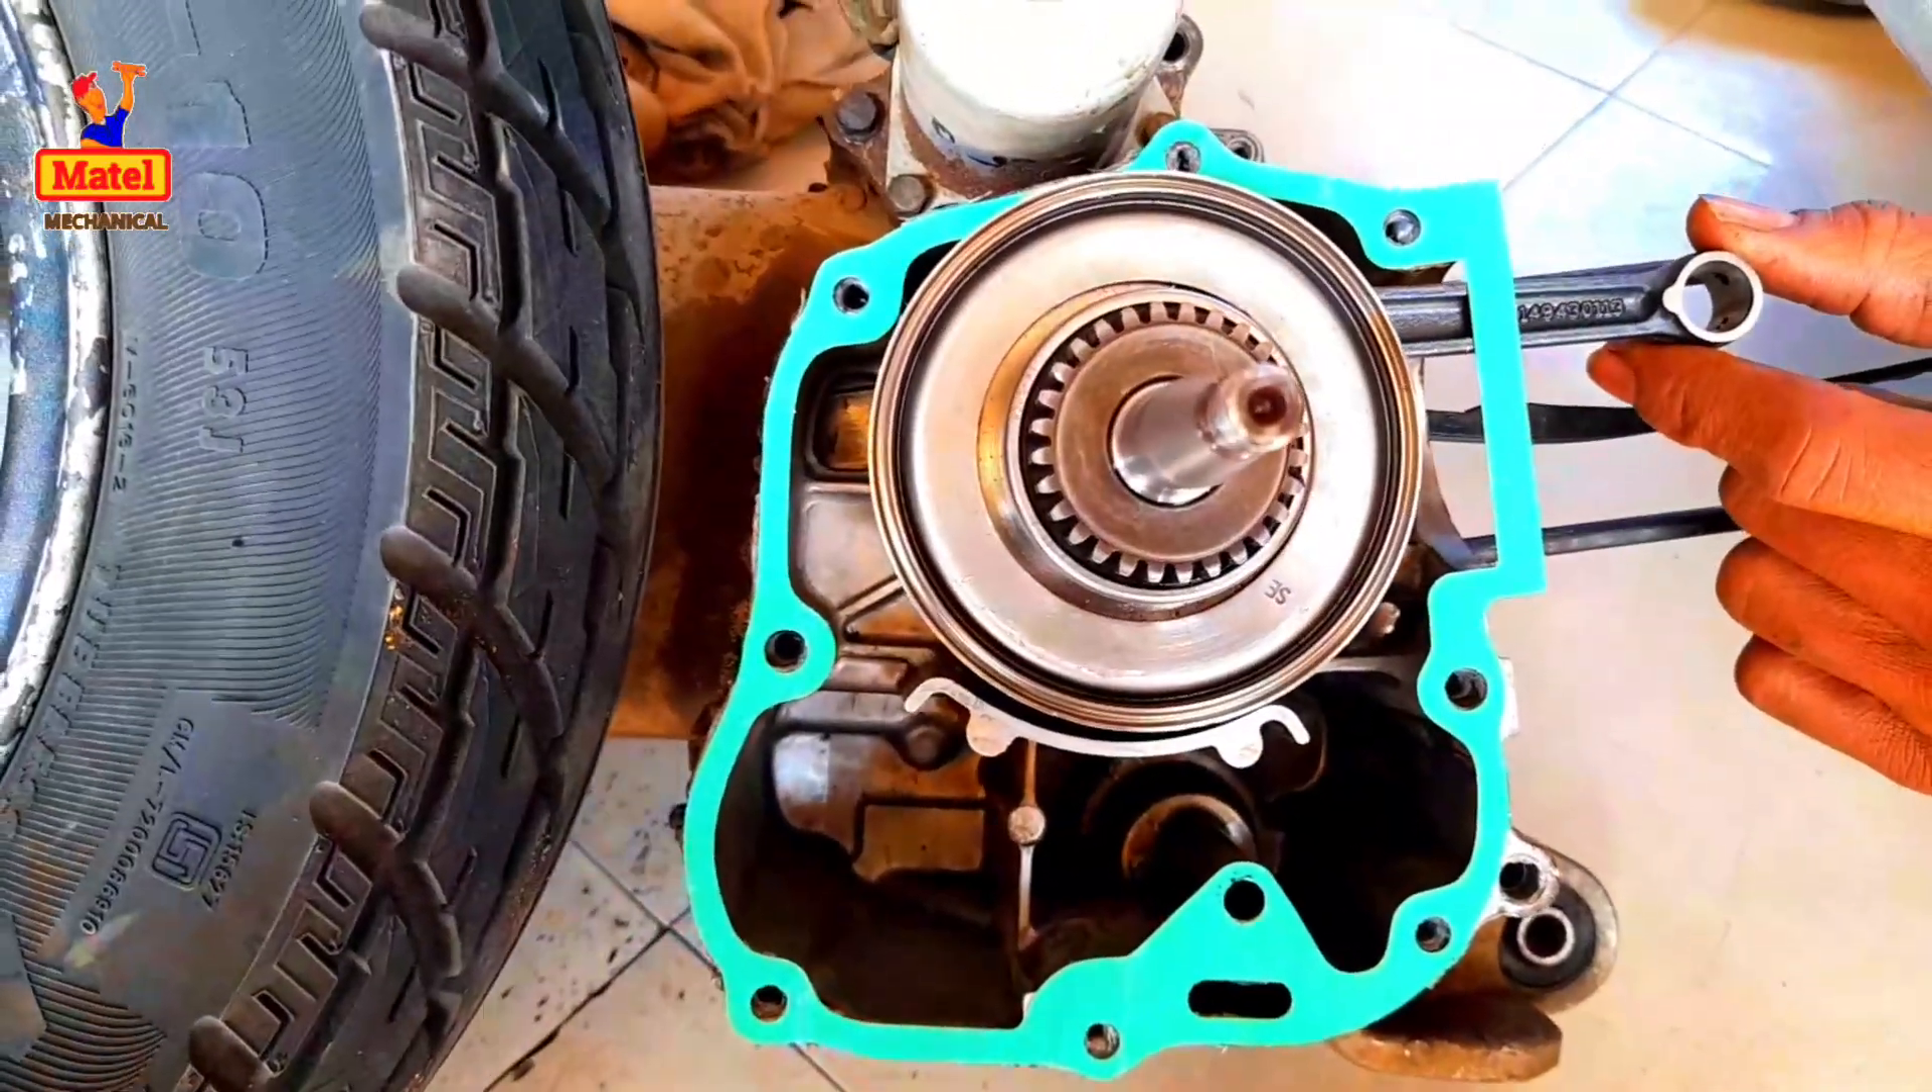तो गाइज मैंने ये packing लगा दिया है आप देख सकते हो पेकिंग में लगा दिया है।